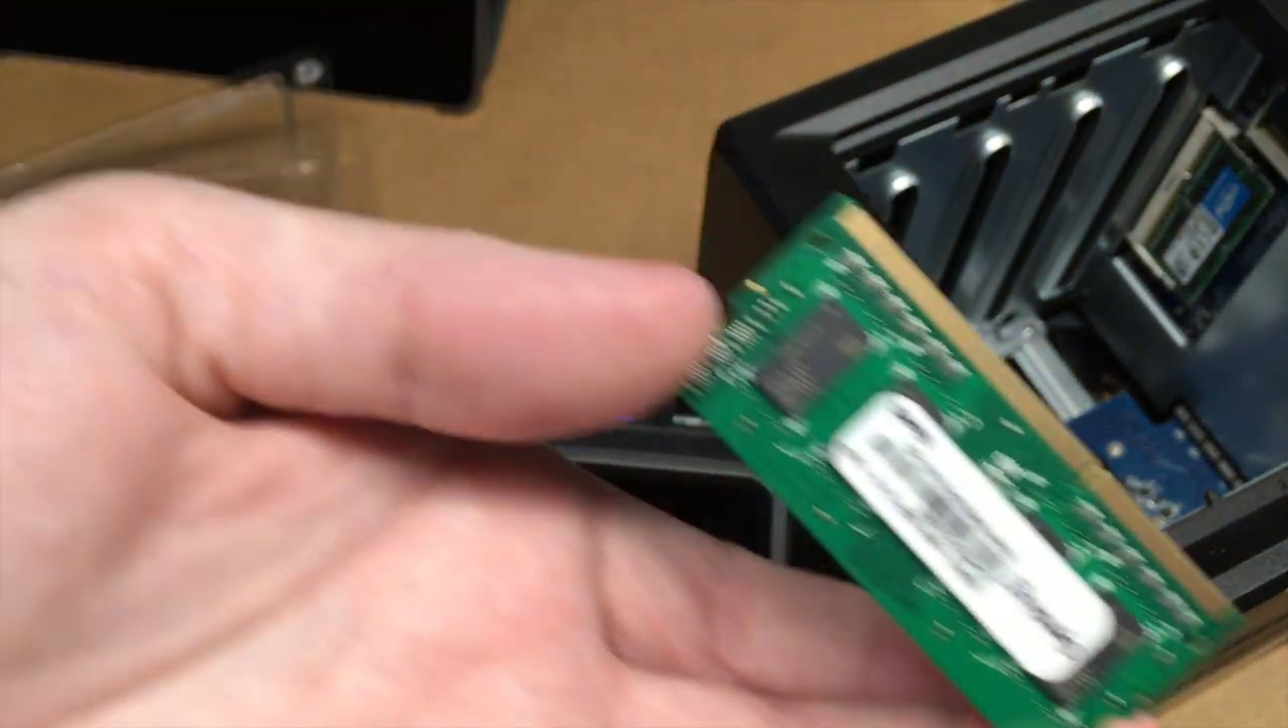So I've got the chip out.